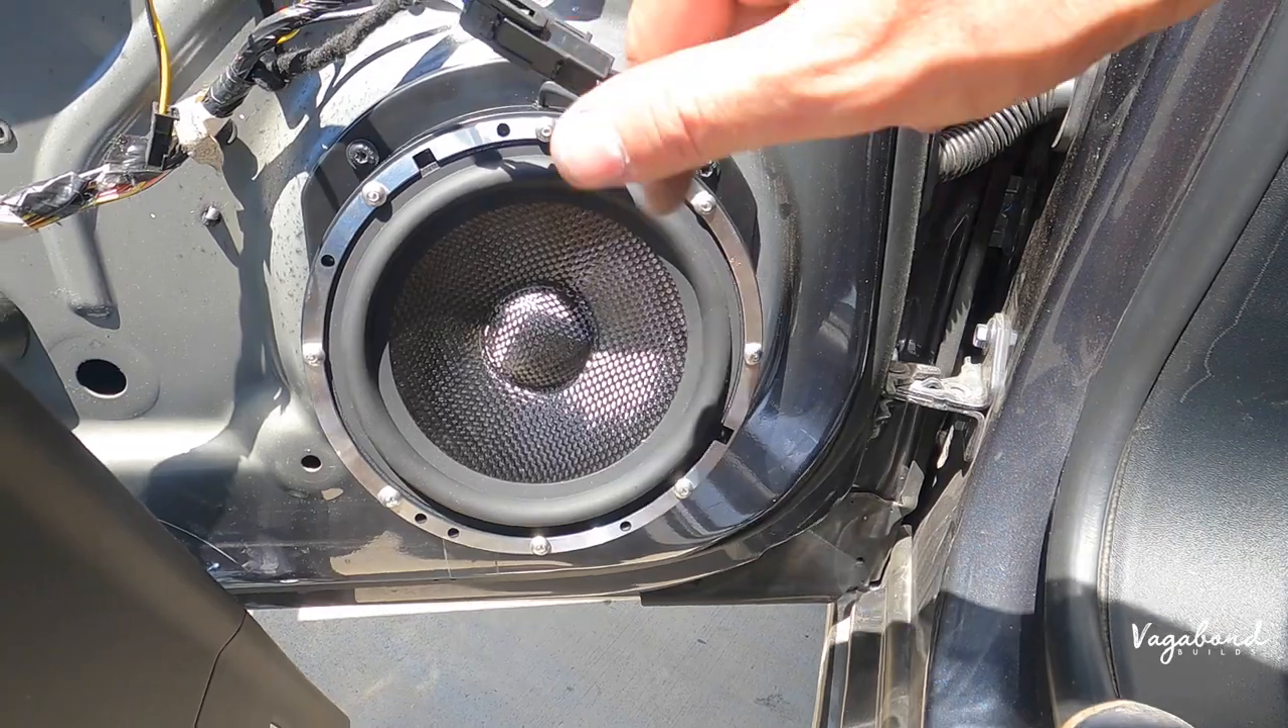So we did the second driver door speaker, and that is completely done.